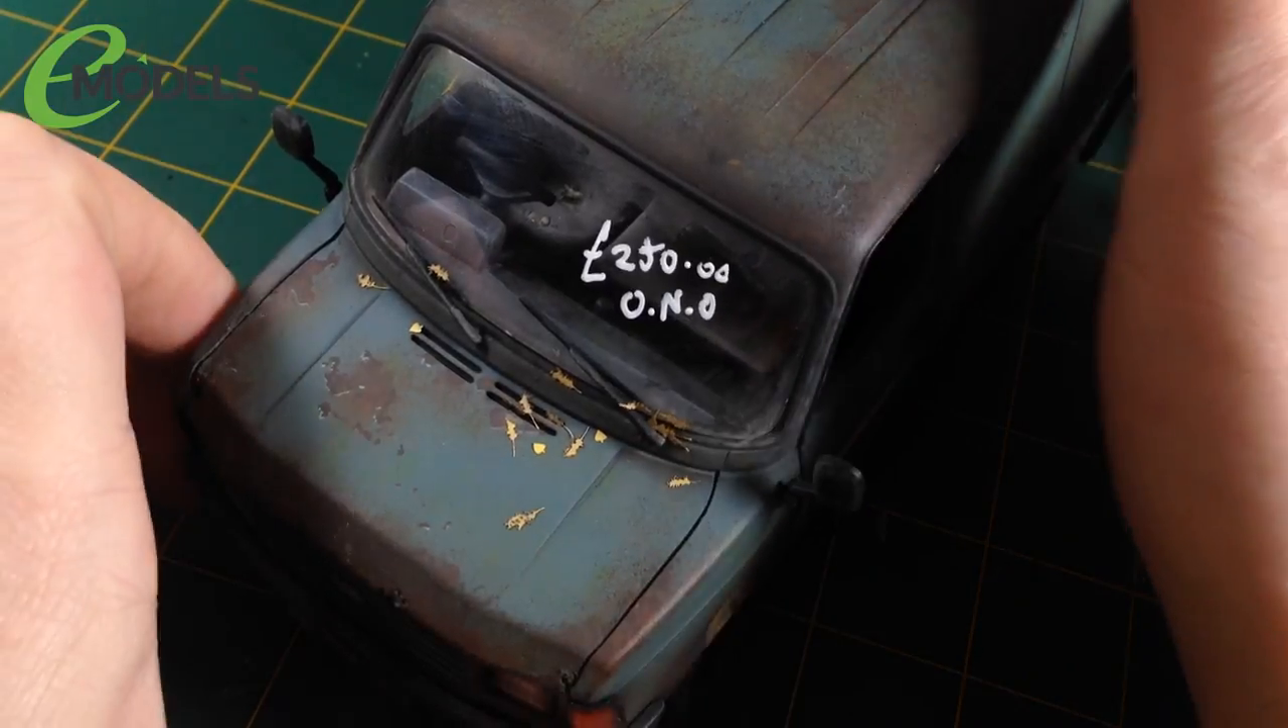You can see by the way i forgot to mention i've stuck the whip the wipers and the the mirrors on.